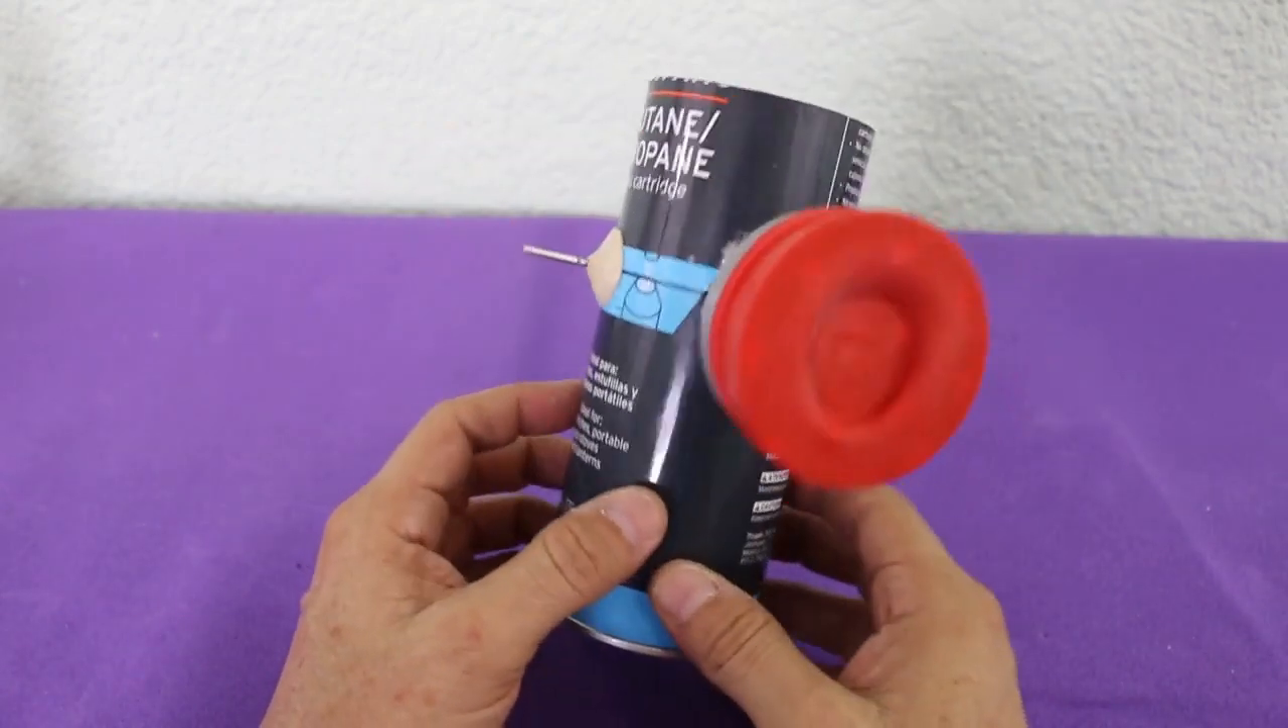The only thing left is to install the flywheels. At each side of the crankshaft.